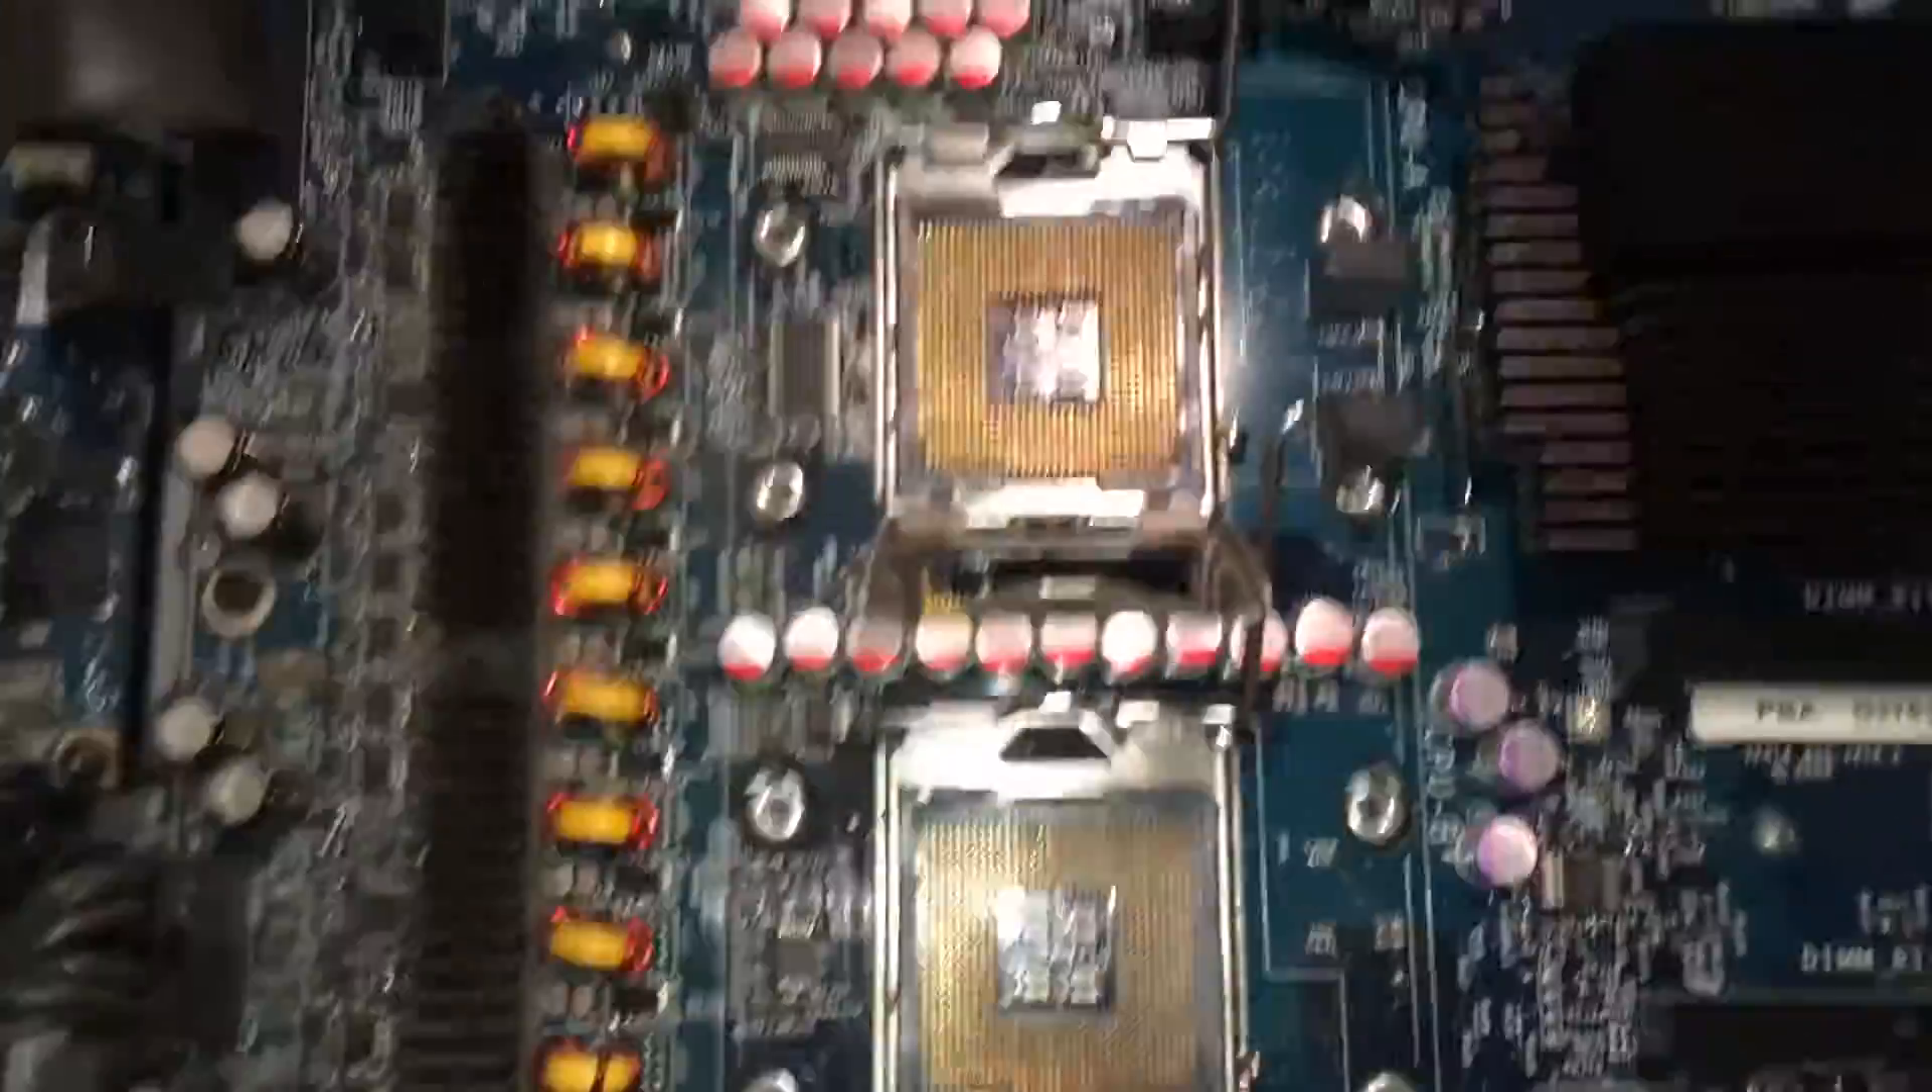All right, so I have just removed the CPUs from the machine and, yeah, the sockets are both open and ready for new CPUs to be installed.